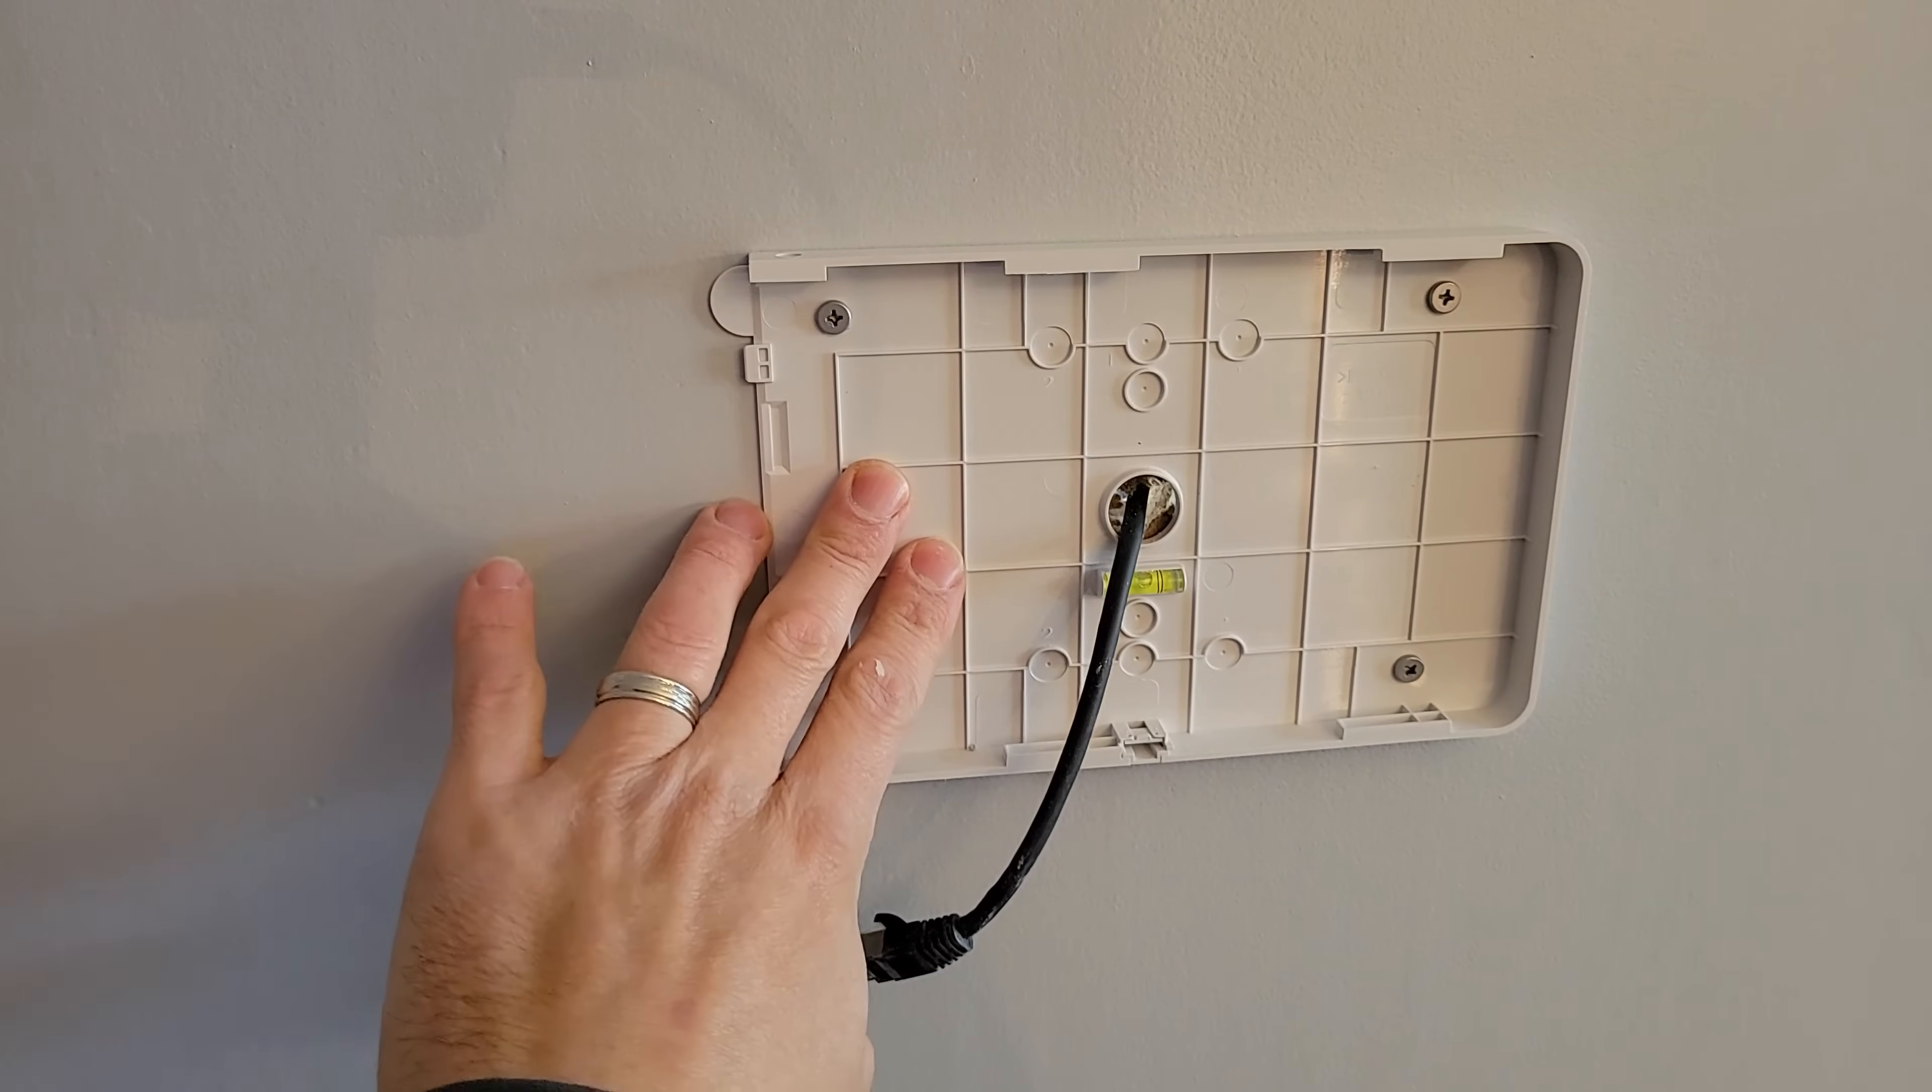As you can see we've got our multi surface mount mounted to the wall.